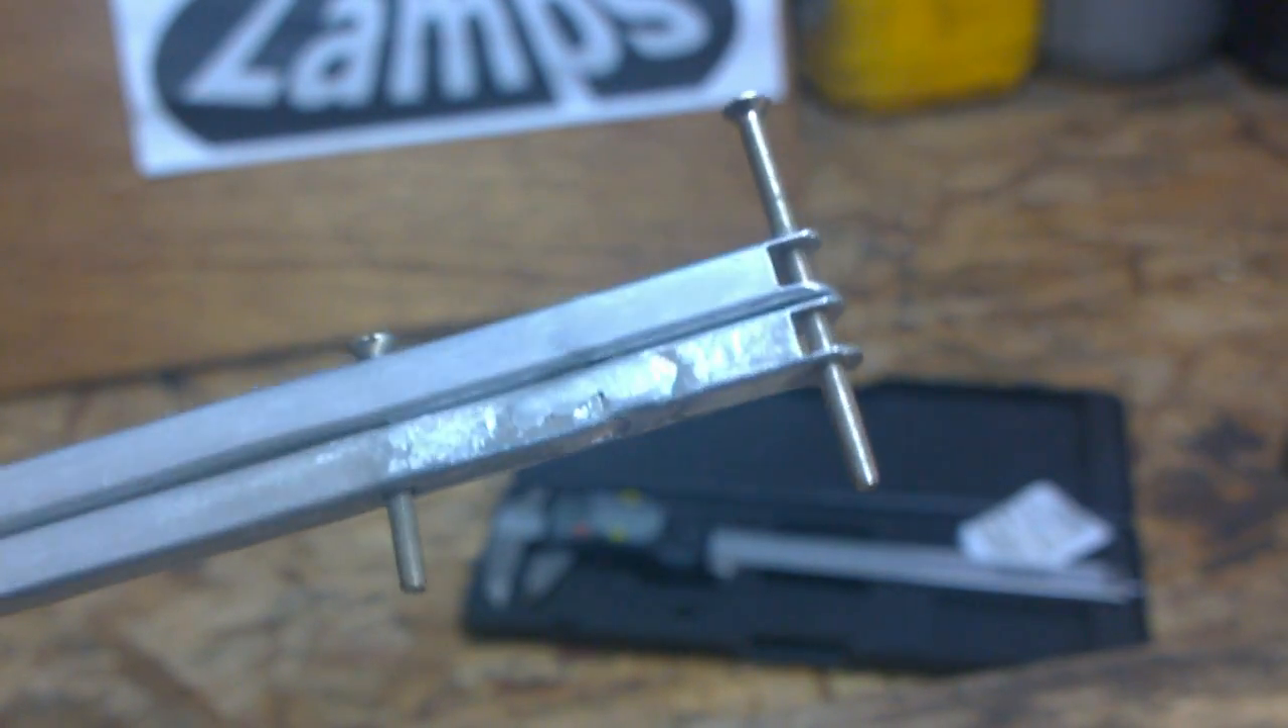I've placed two screws through the uh the holes in both arms both the repaired arm and the original arm.